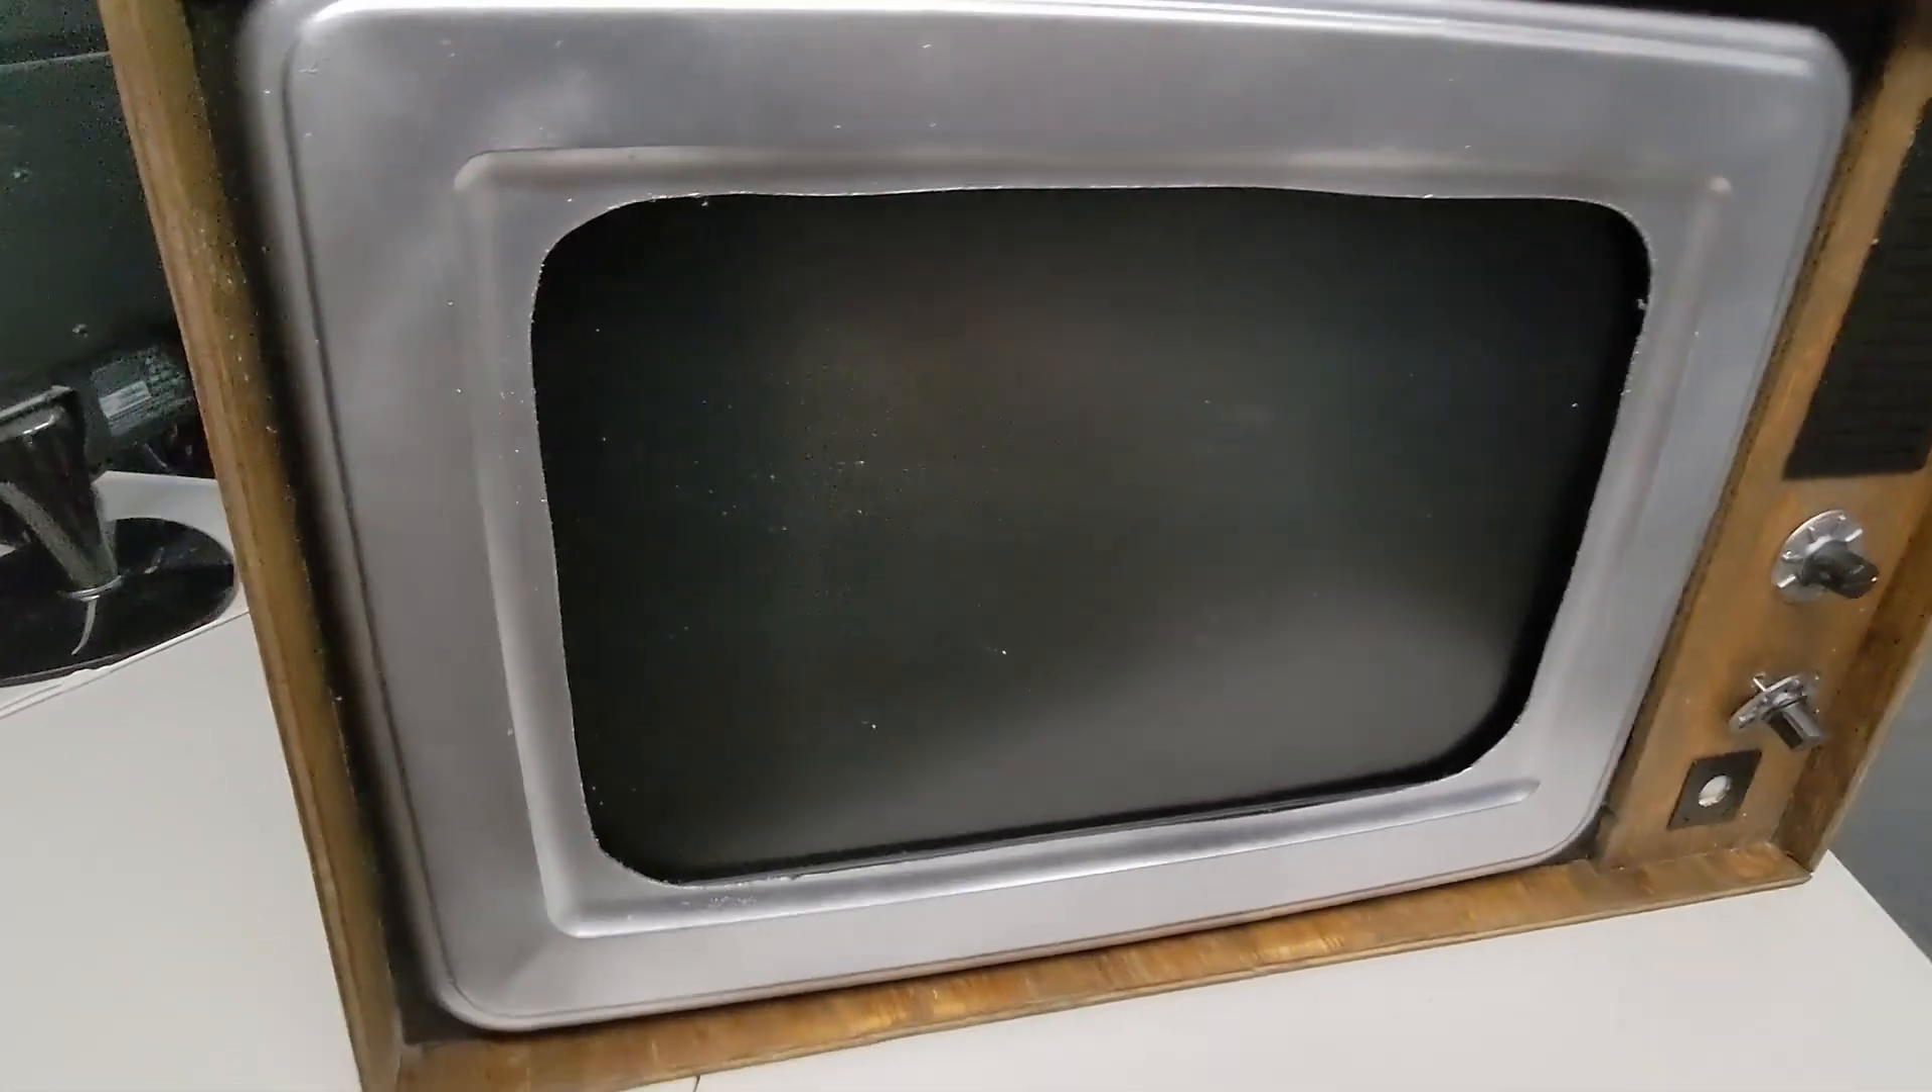Okay so the screen is now mounted behind.